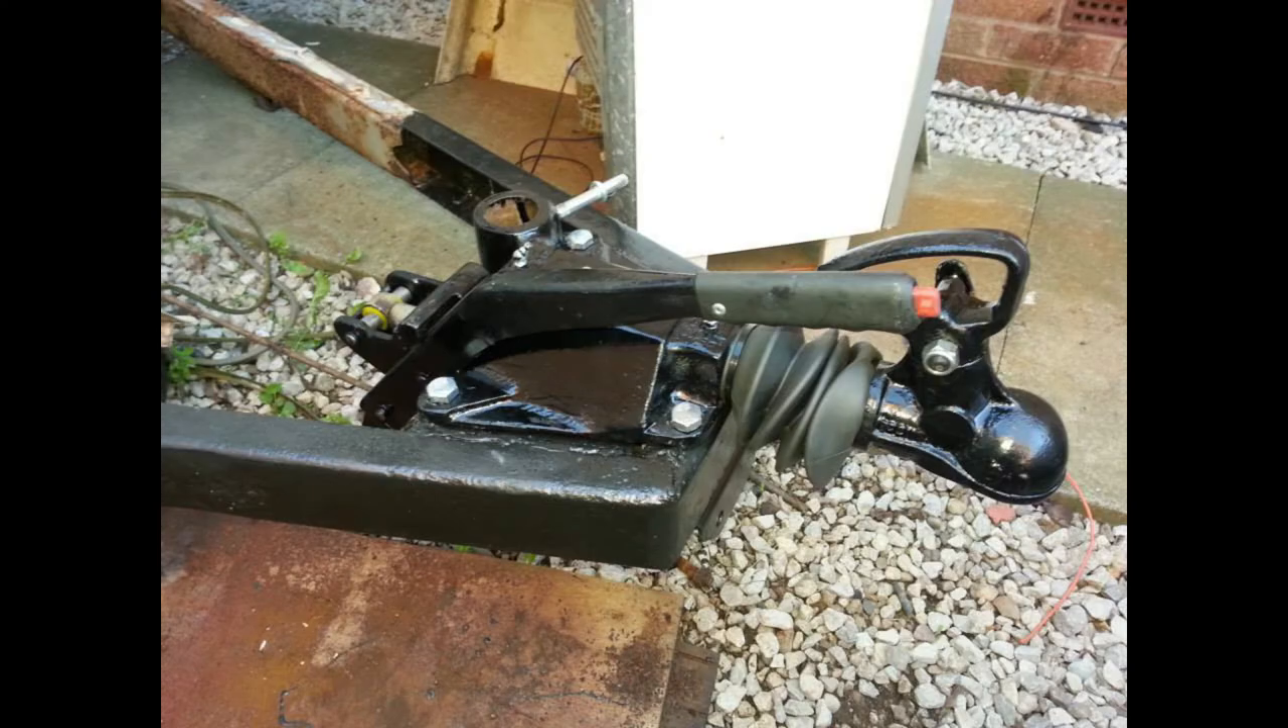That's the tow hitch refitted to the caravan and you can see this is the door.